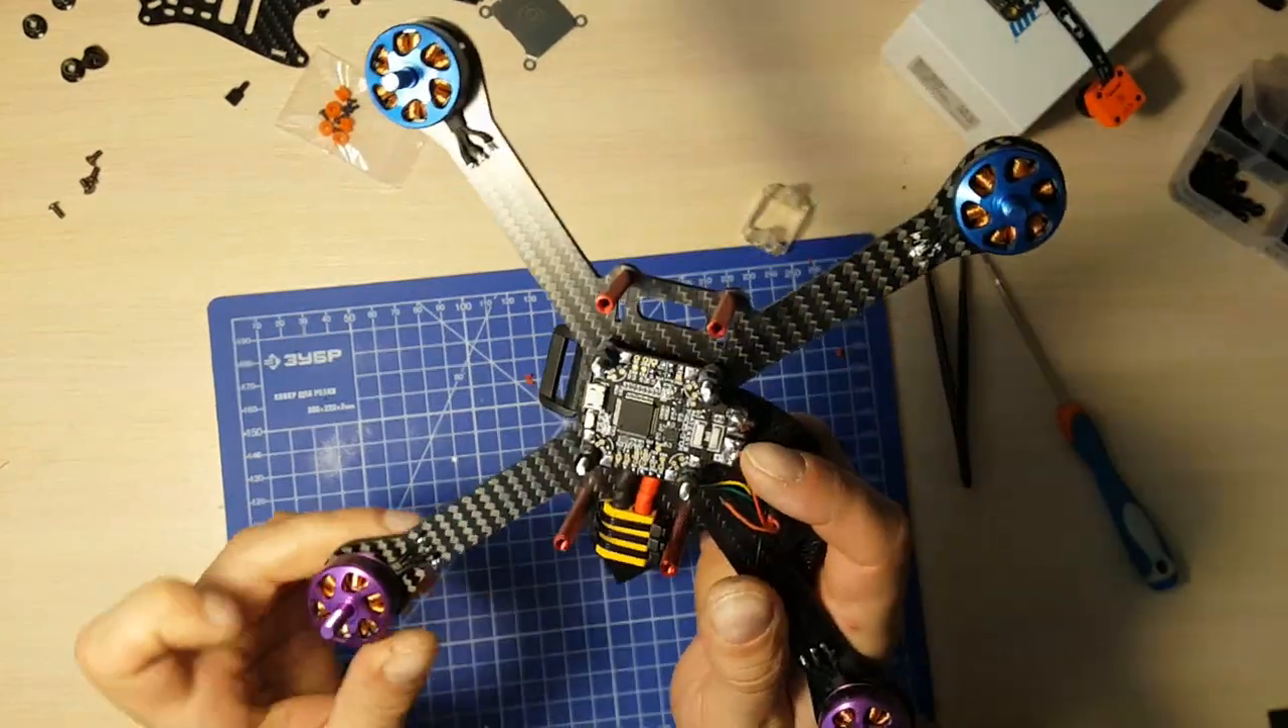Ну вот я прикрутил моторчики взял такие они весят 25 грамм.